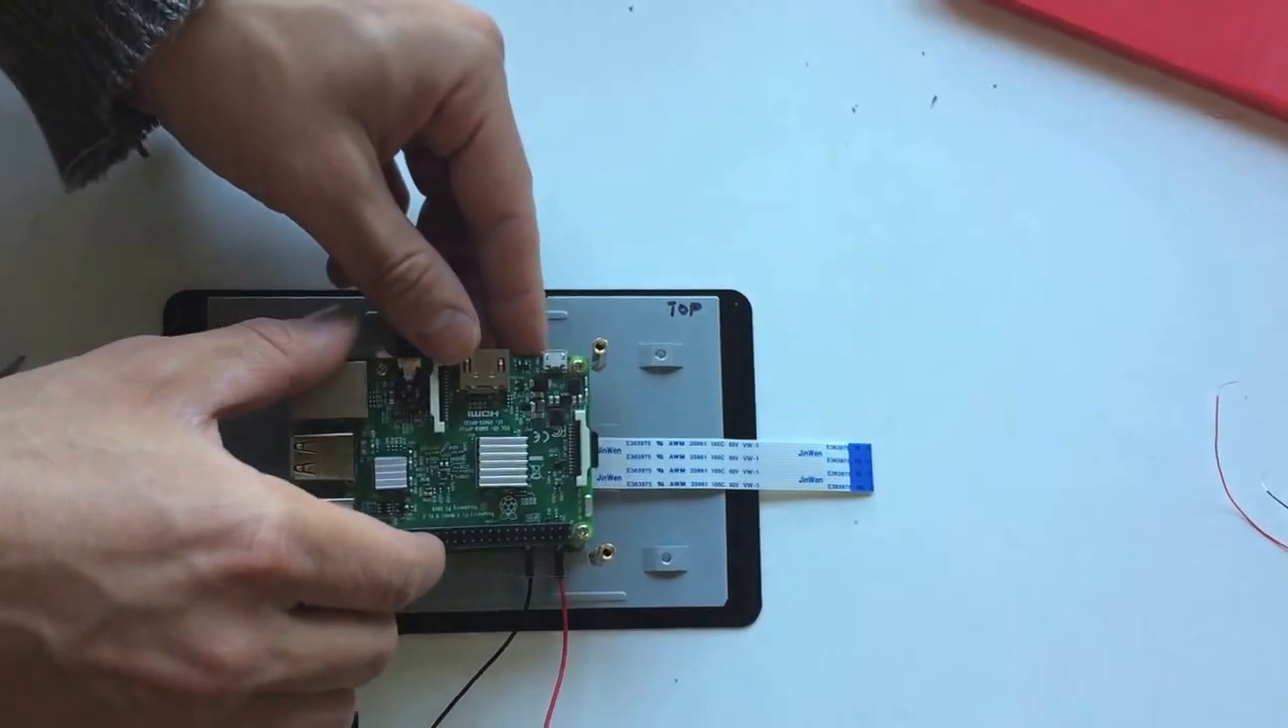Then we've got the Raspberry Pi that just sits right on top.